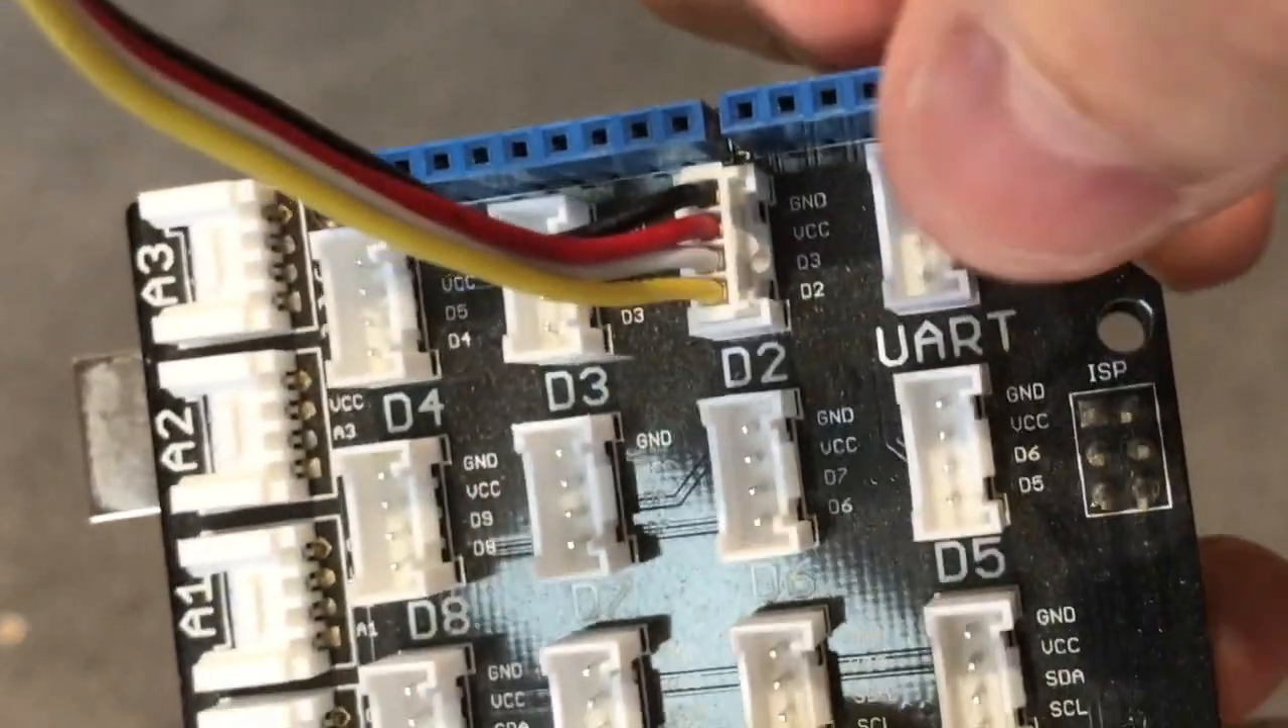Donc, lorsque je viens me brancher ici, par exemple, sur D2, j'ai bien le fil jaune qui est branché, ici, on le voit, sur D2.